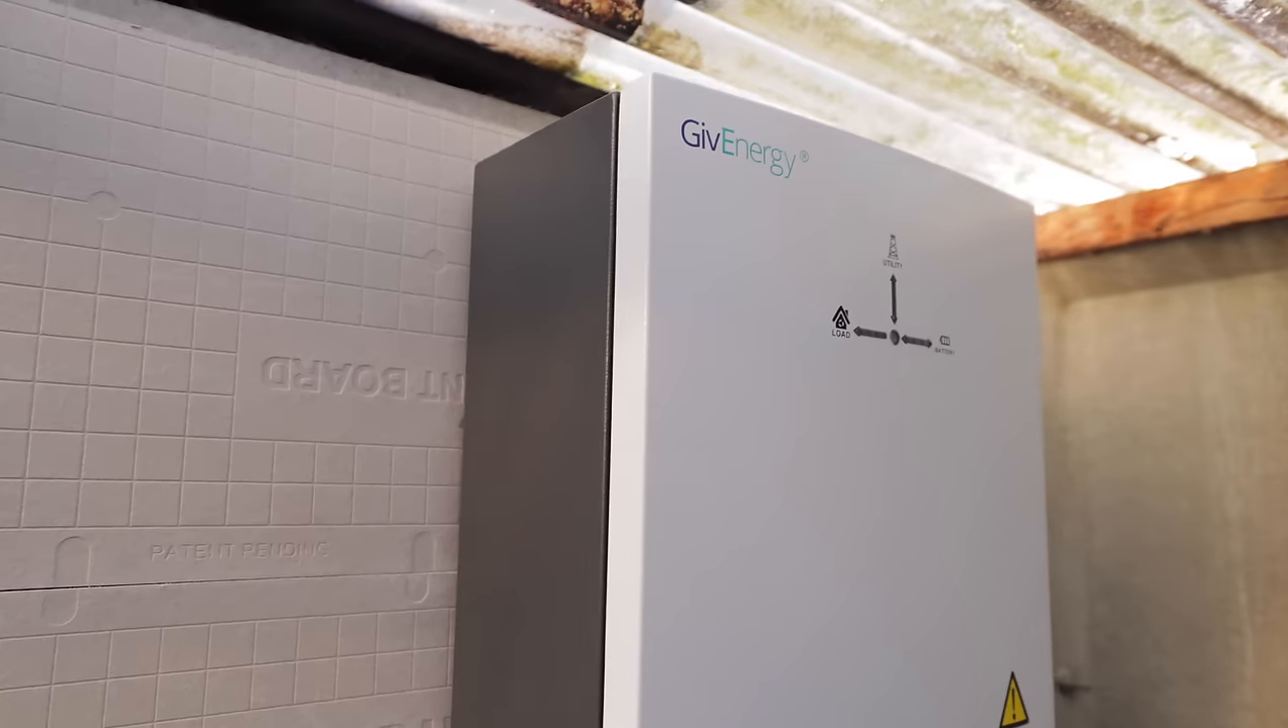So Jordan's just given the lads a hand up on the roof, just mounted the bracket and got the give energy gateway up.